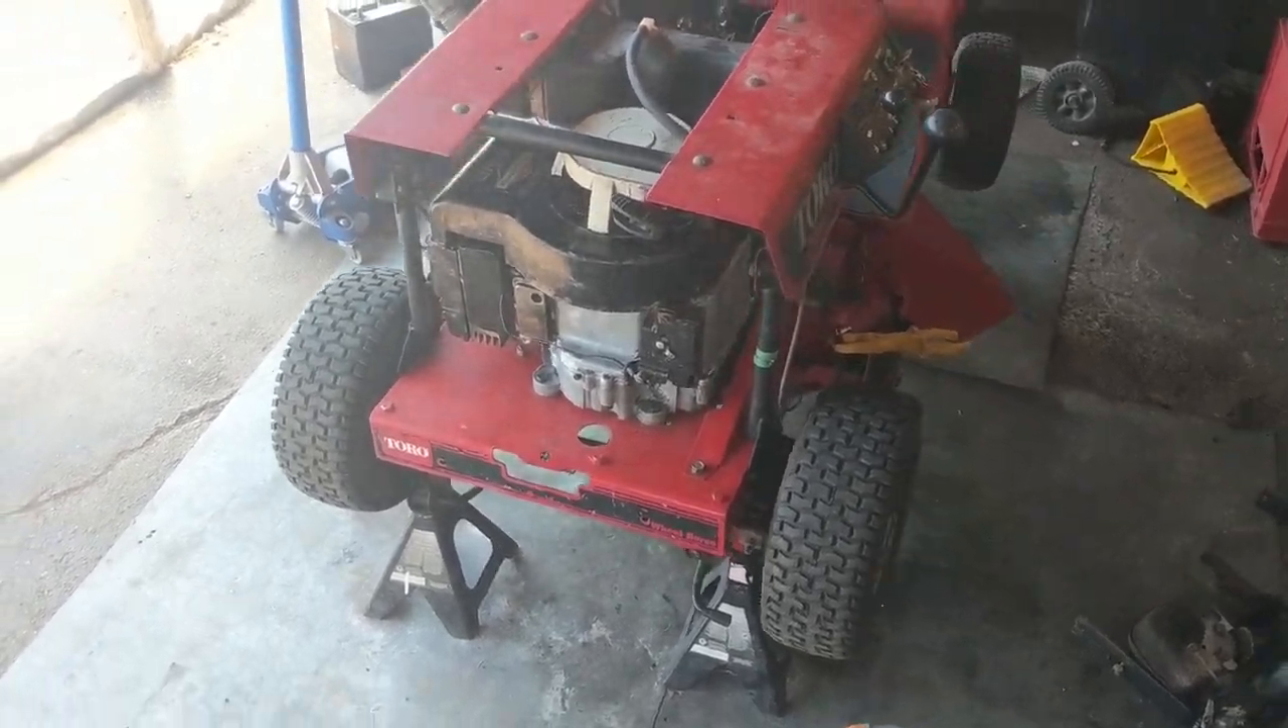So I finally got the engine back into the machine.